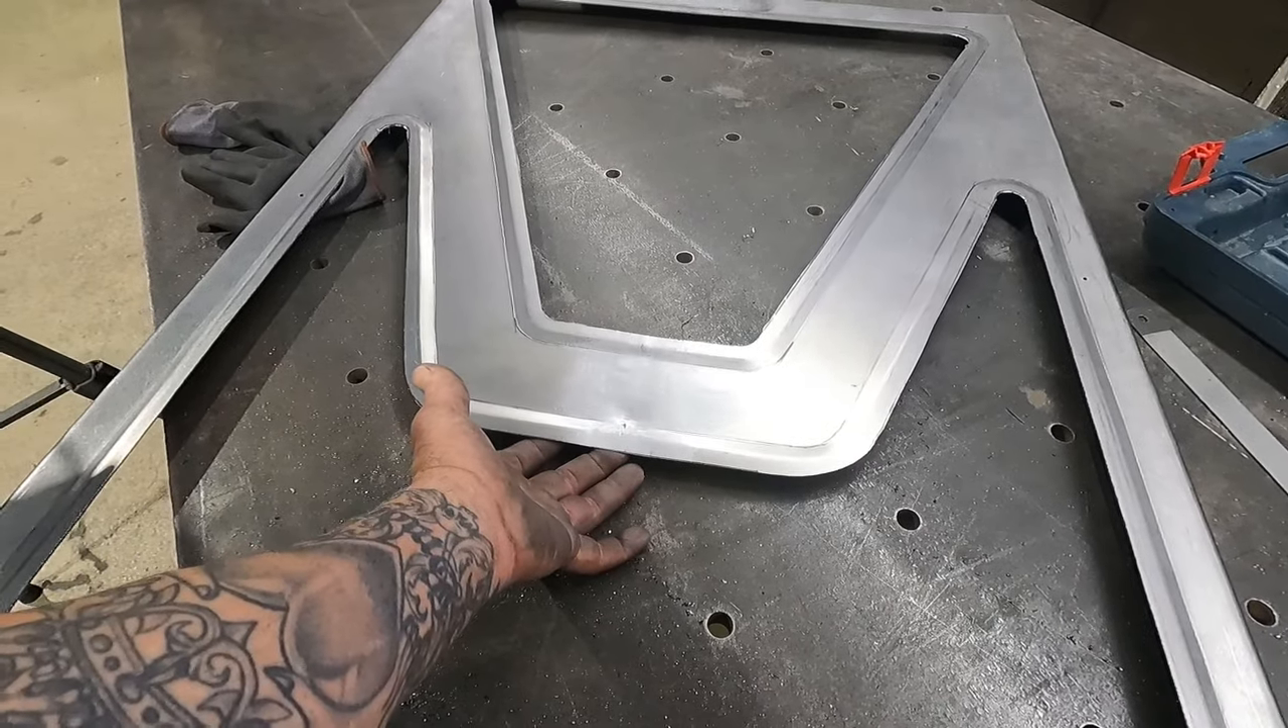I know i gotta still add my perforated metal in here but this is pretty flimsy.